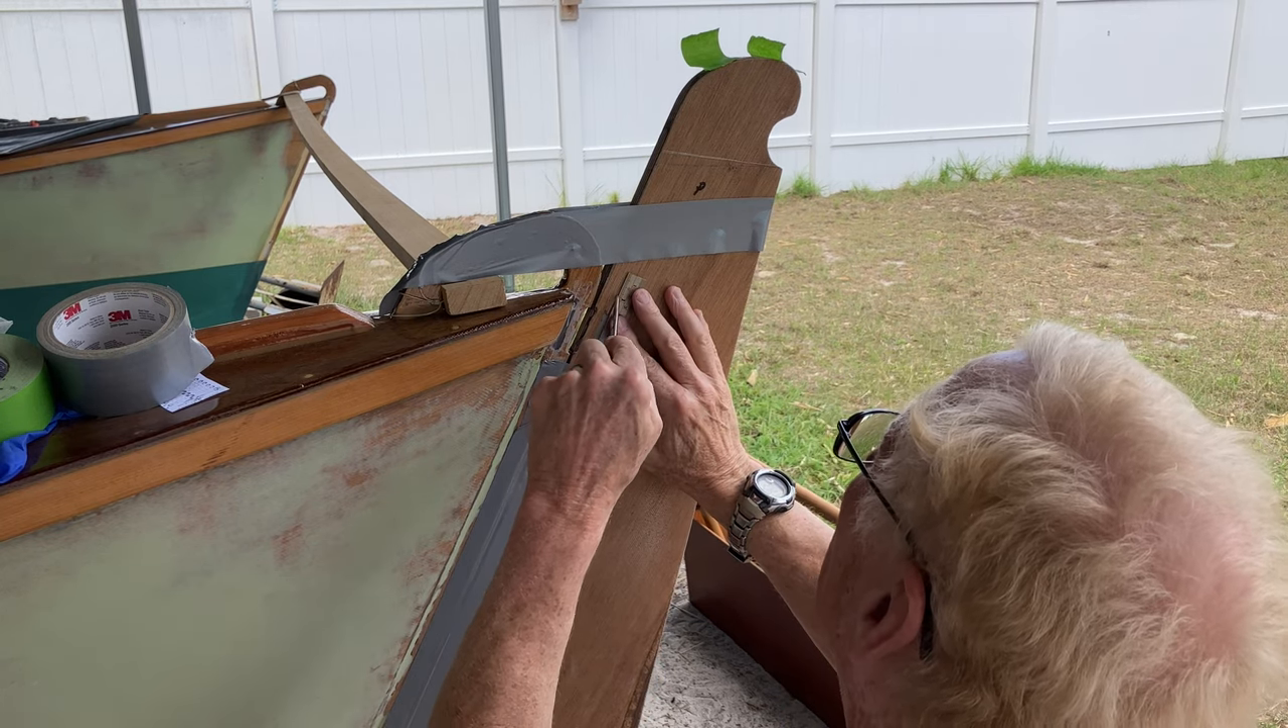Okay we got the old rudder all duct tape onto the hull of the boat and I'm trying to make sure that I hit somewhere in the middle of this thing here.